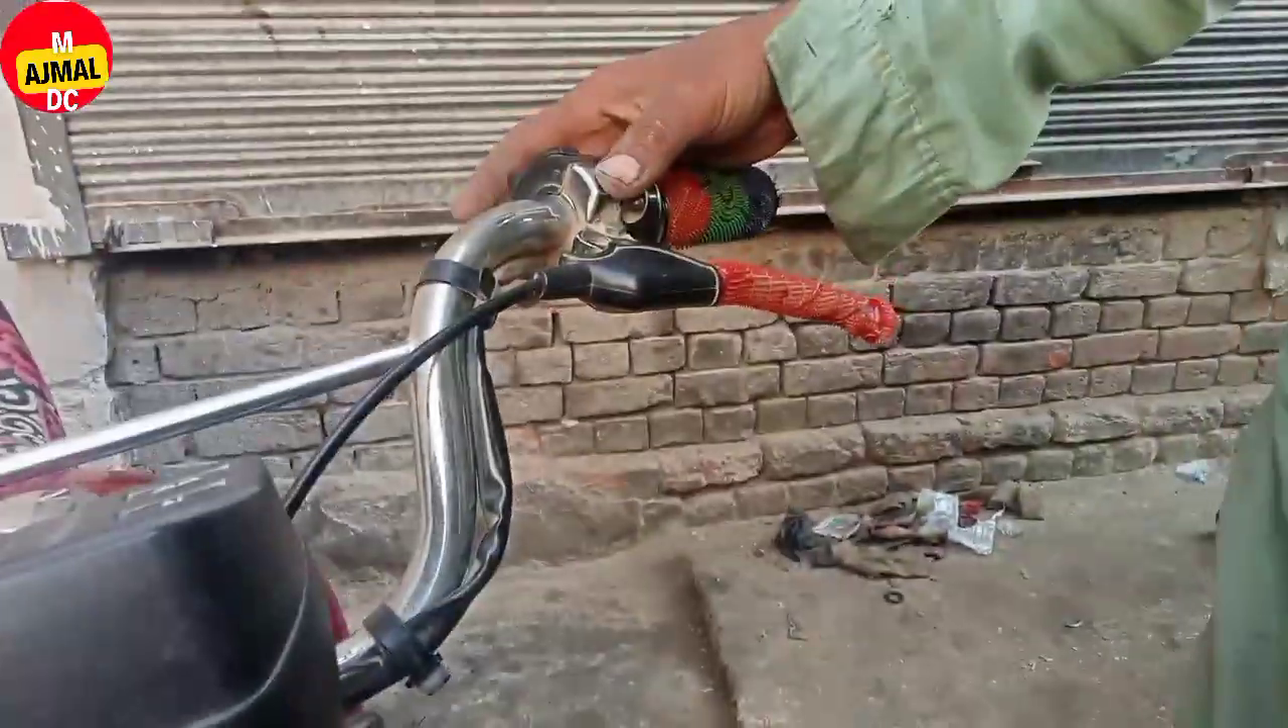یہ اسمبلی کی گریپ لگ گئی۔